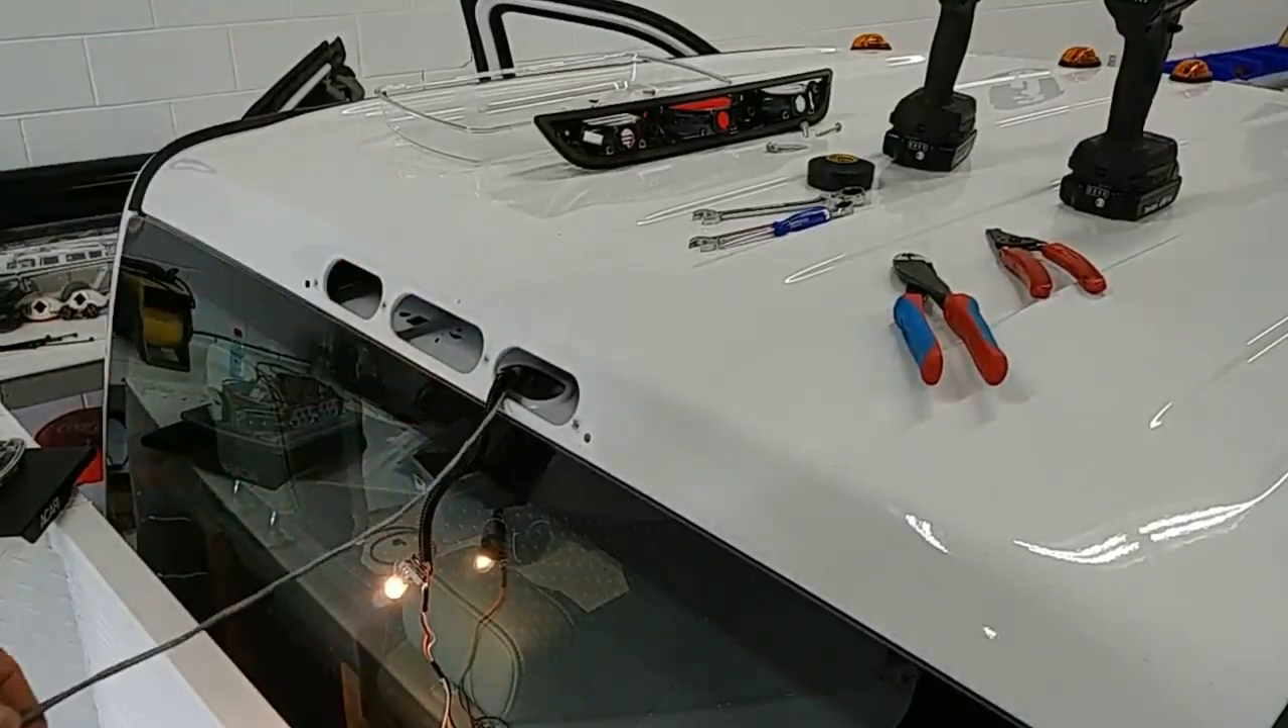As you can see, we now have our wire through and it is of course coming out inside the vehicle over here.